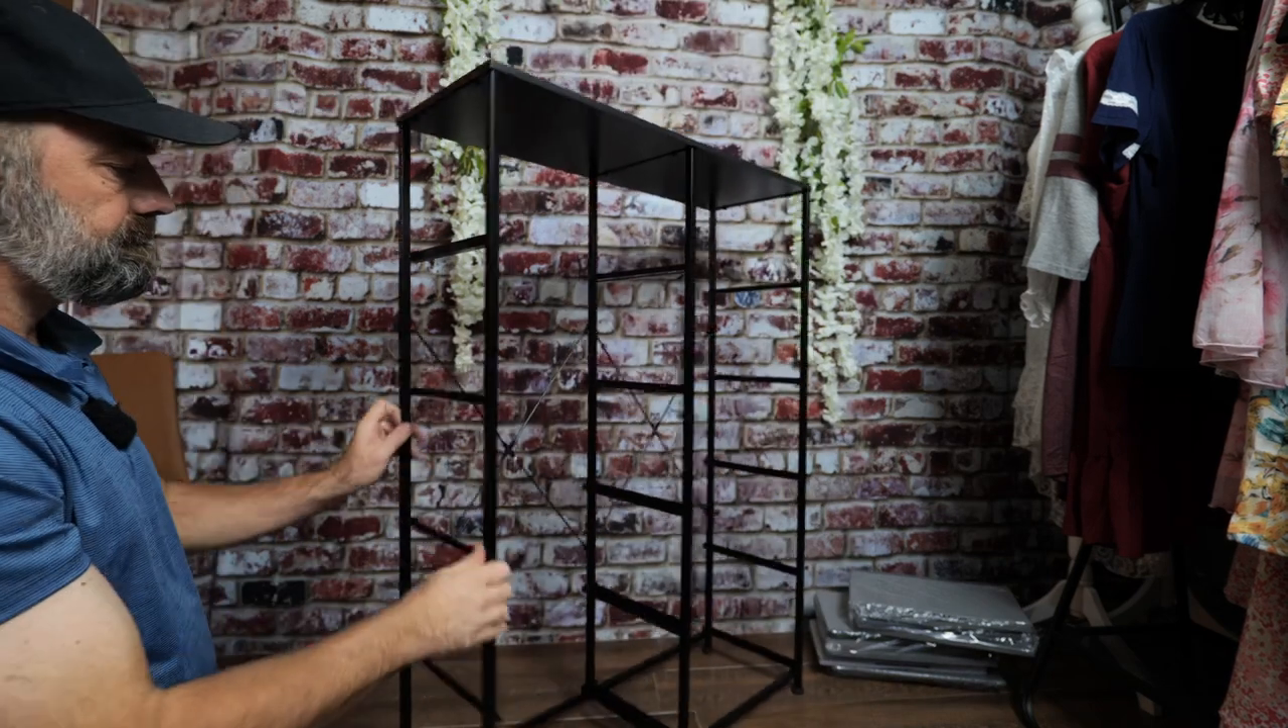Just like that we now have a dresser frame.